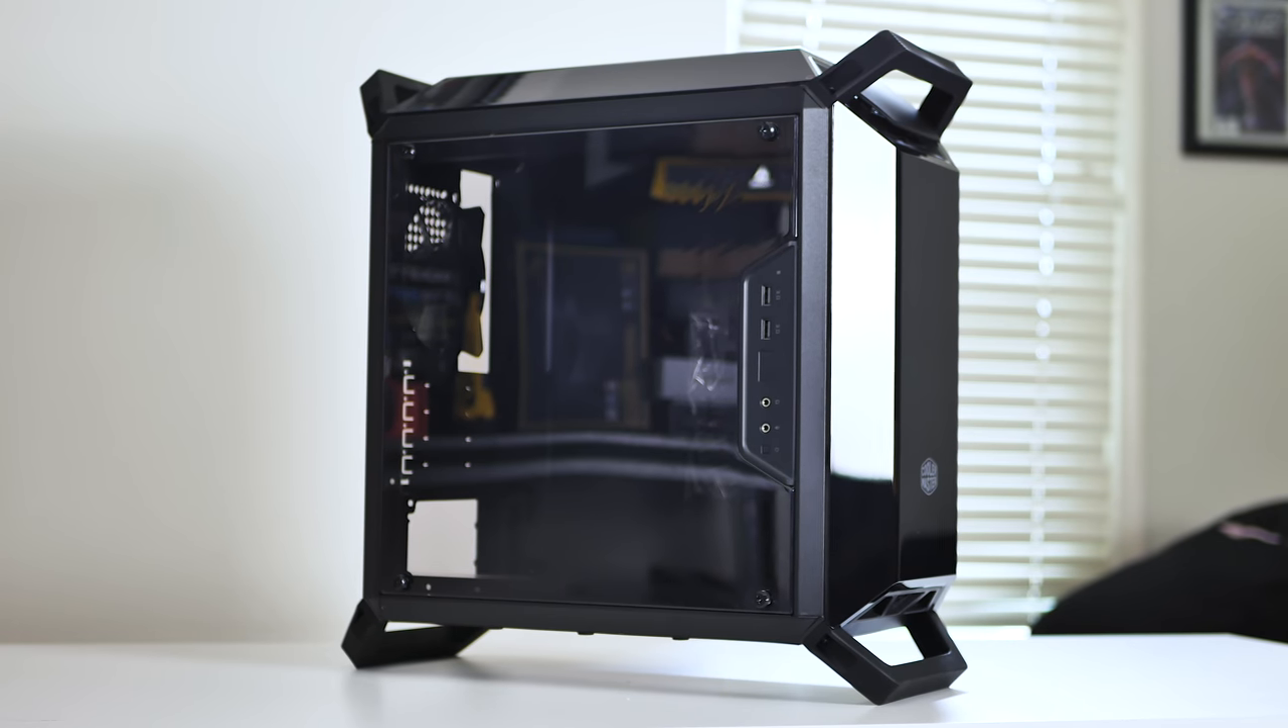Obviously the handlebars are going to protrude from the case.